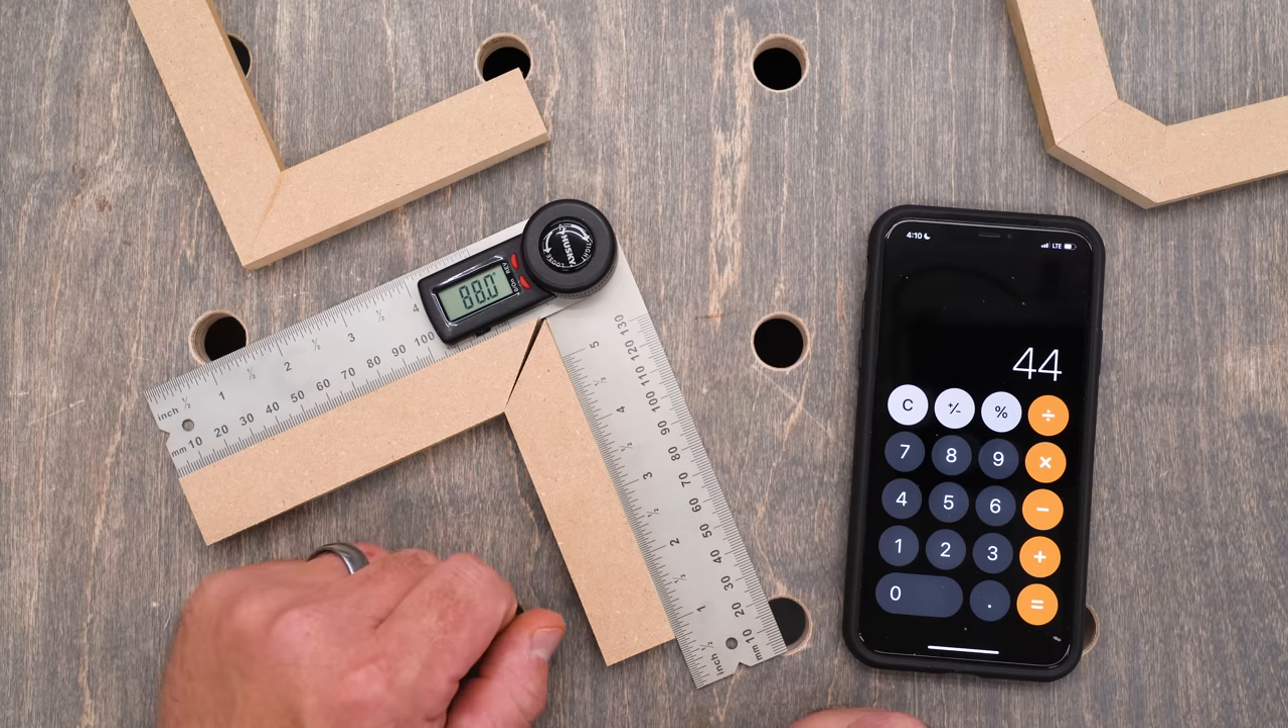Both of these have been cut to 44 degrees and I have a very bad gap in the back back there.